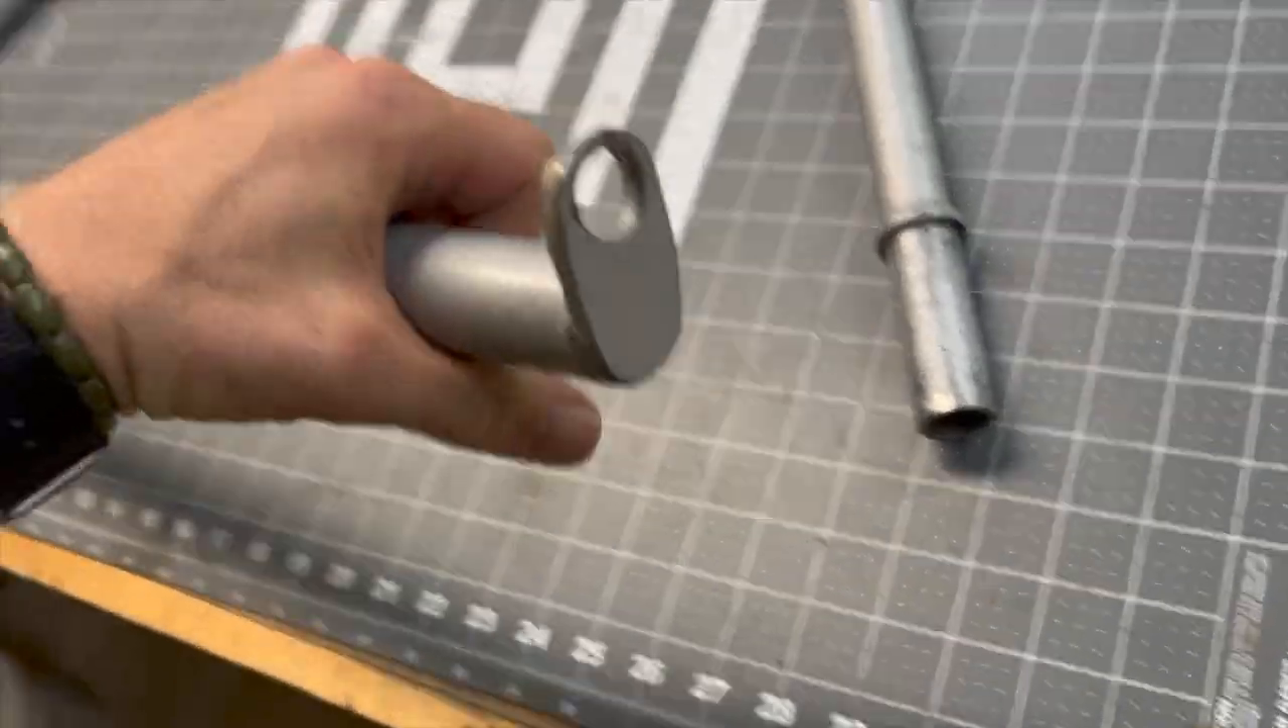On this end i just welded on a tab drilled a hole and that's what i clipped the hammock into.